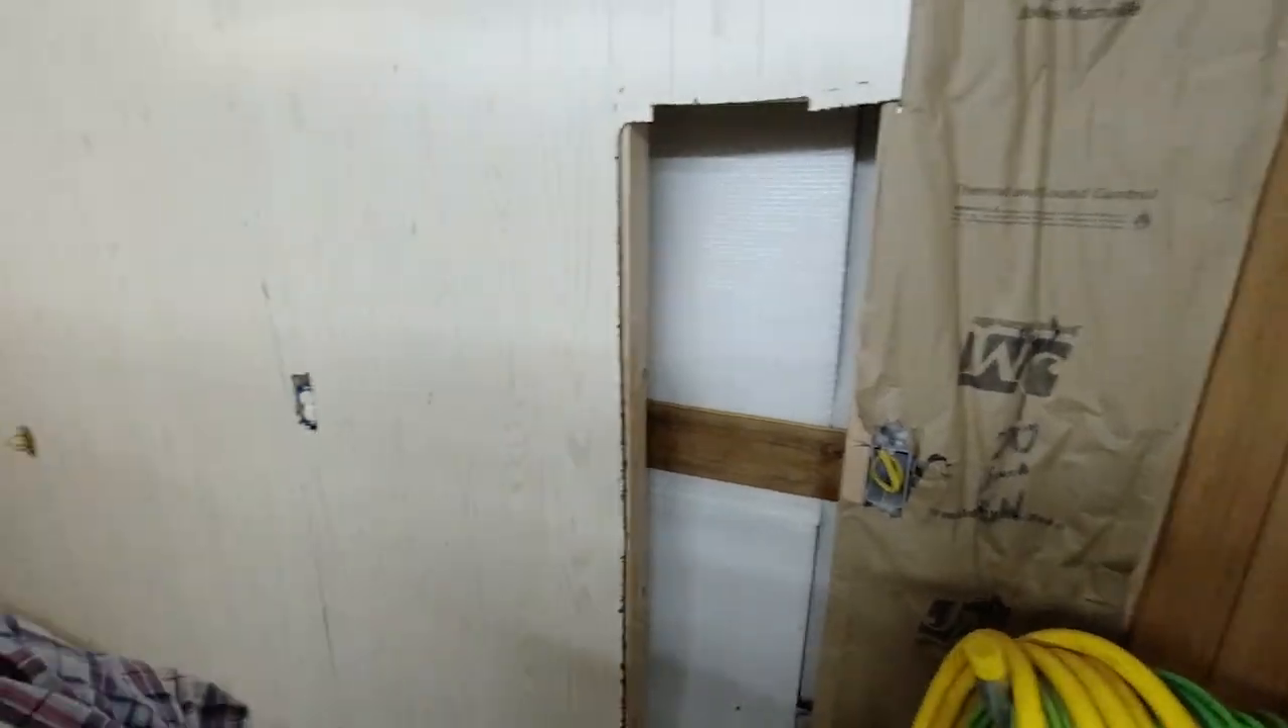So as you can see this wall got some of the paneling up. This is still cut out here.